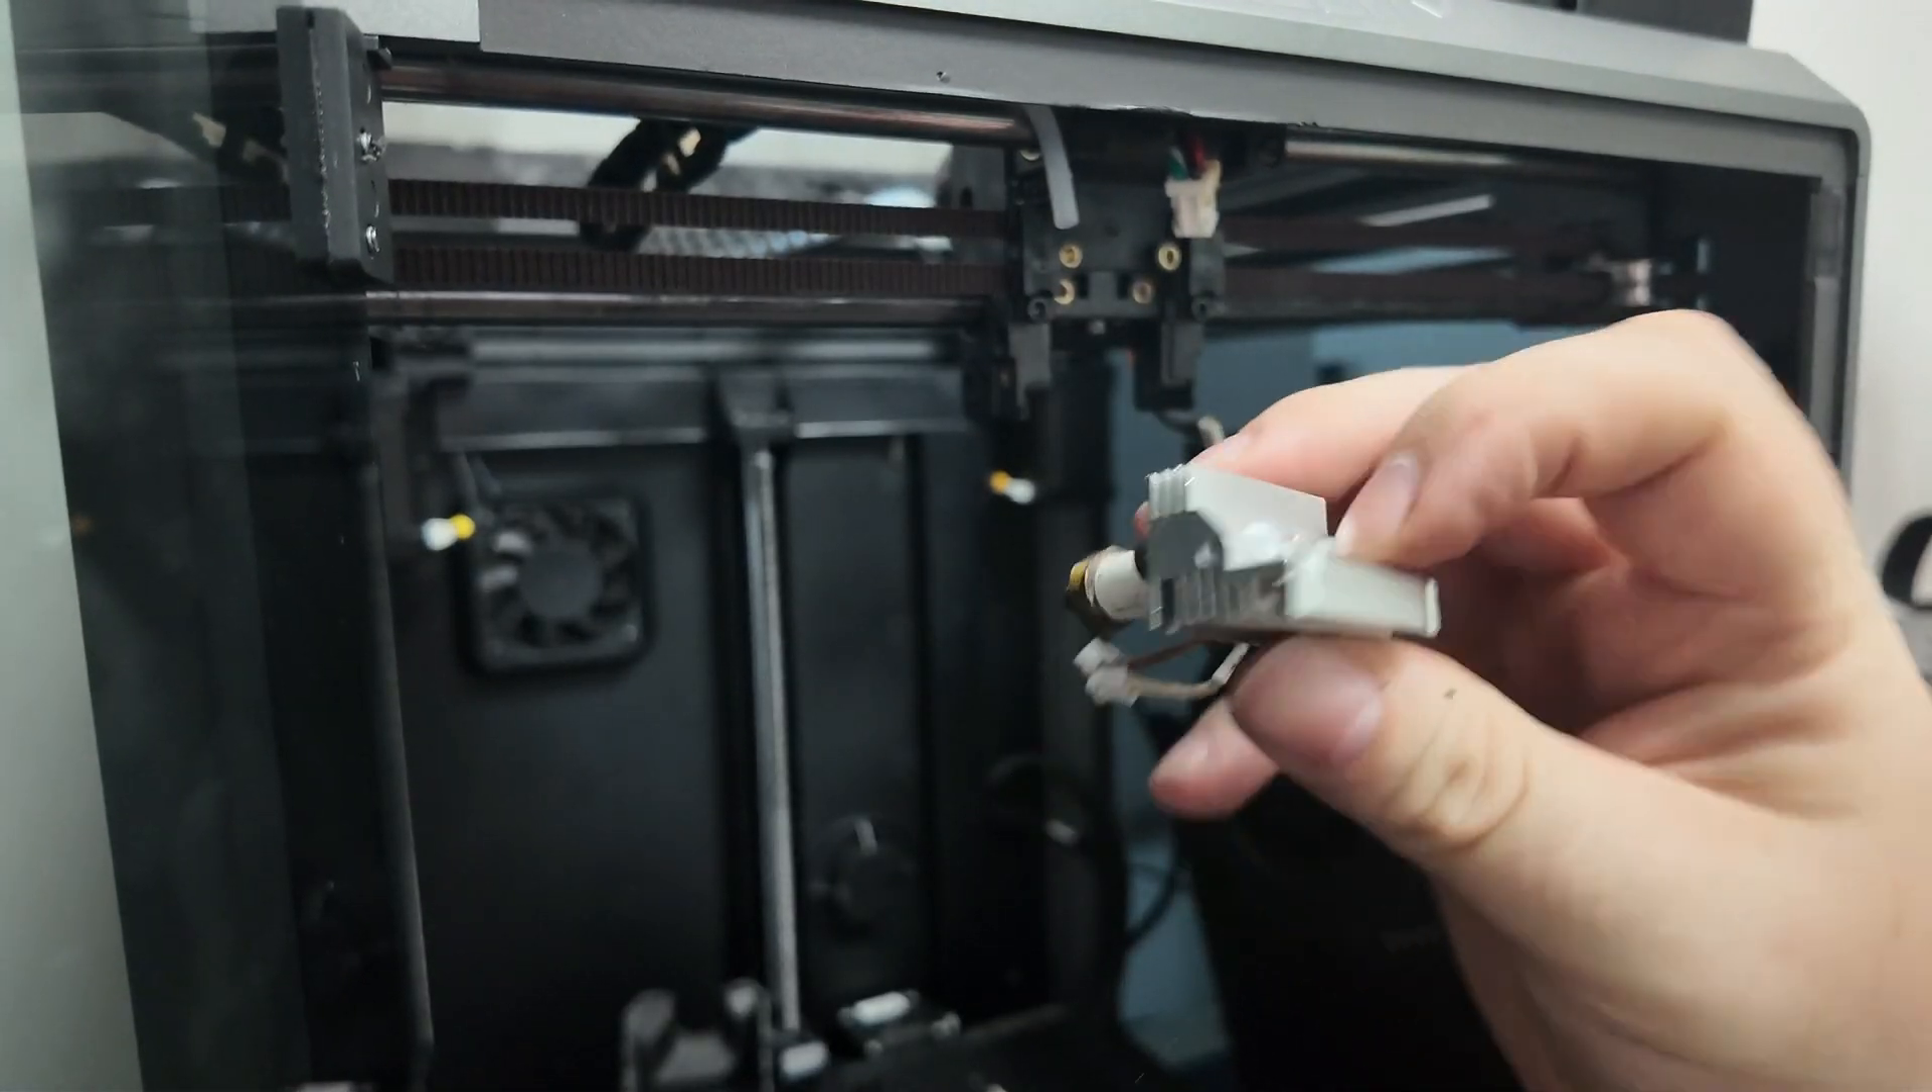And there you go you got the hot end and heatsink out in one piece.